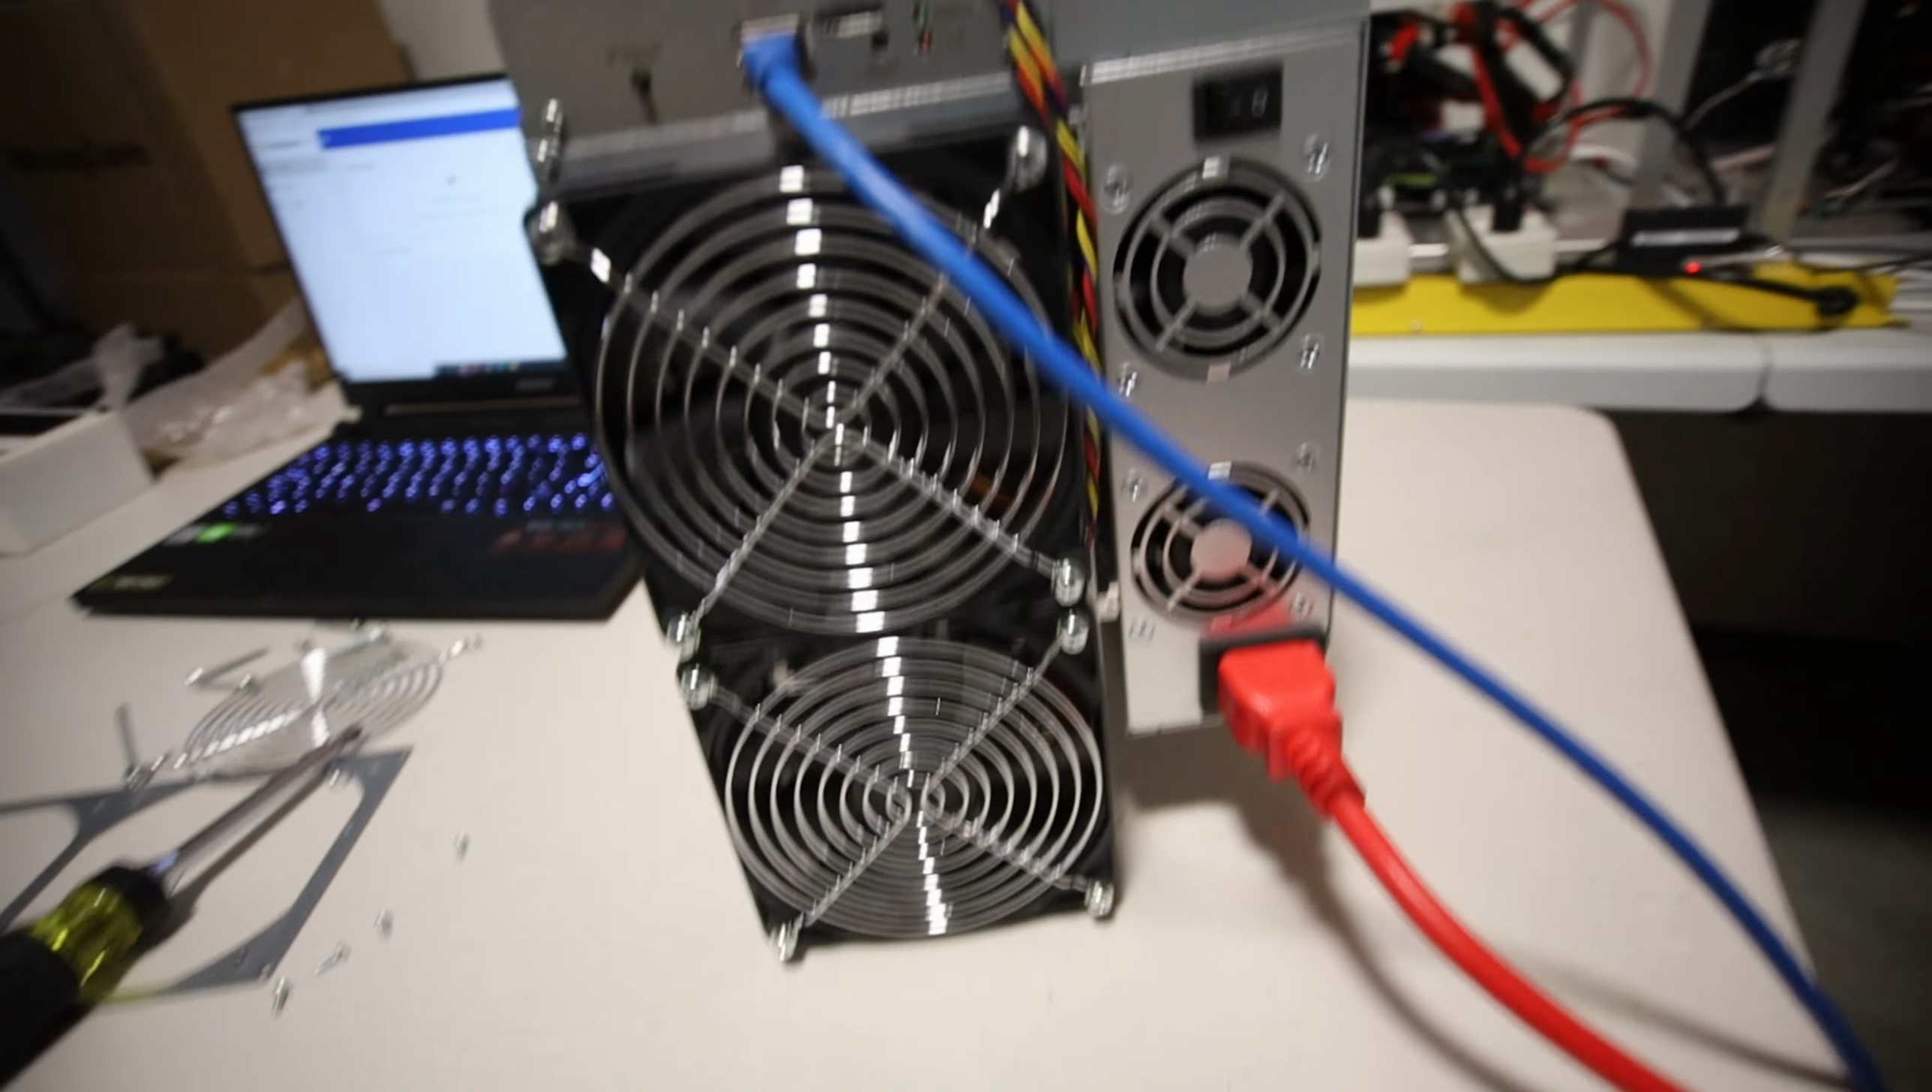Okay i got the front fans back in.